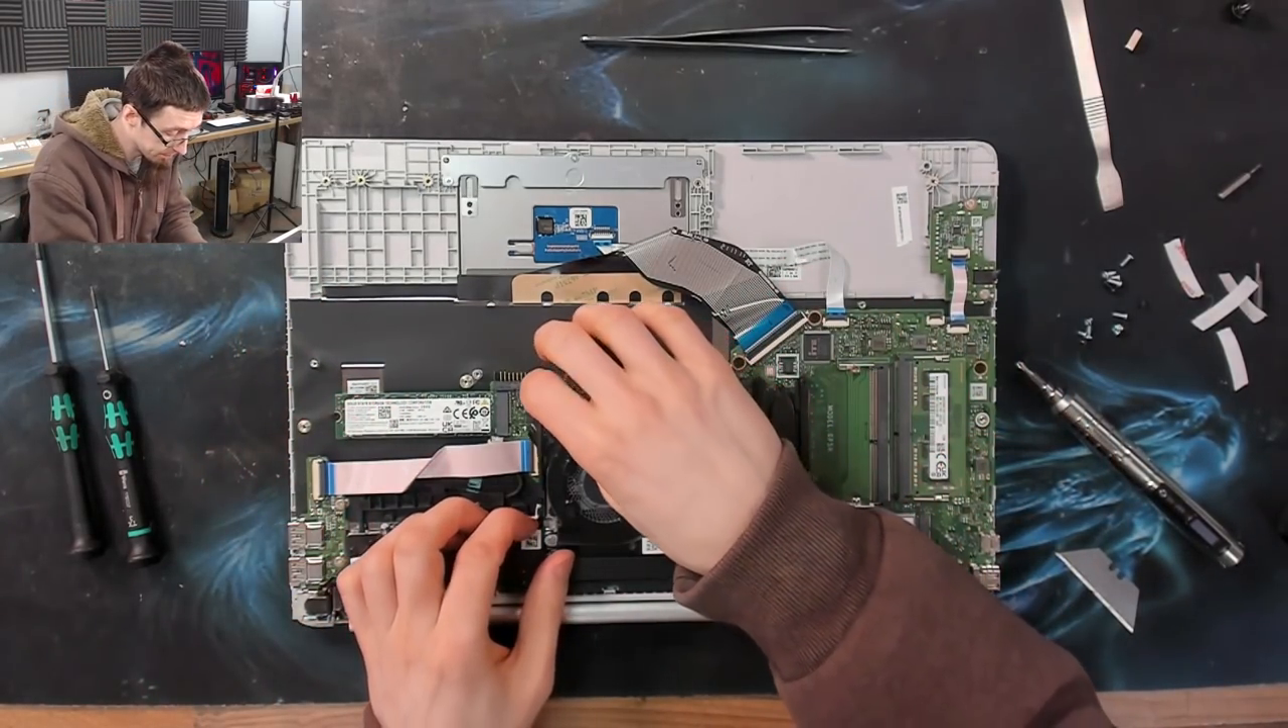Until we've got the back cover on and the screws in we don't have full structural rigidity of the laptop.